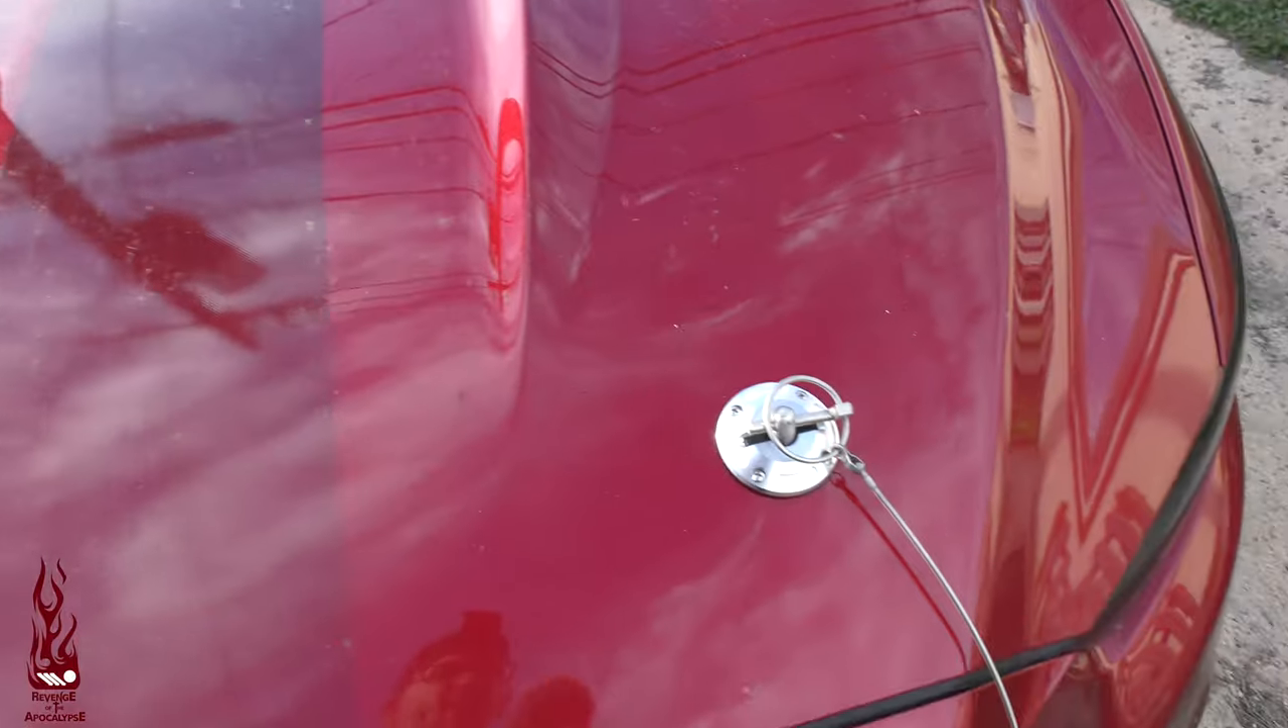Okay guys, and just like that, your Mustang now has hood pins.